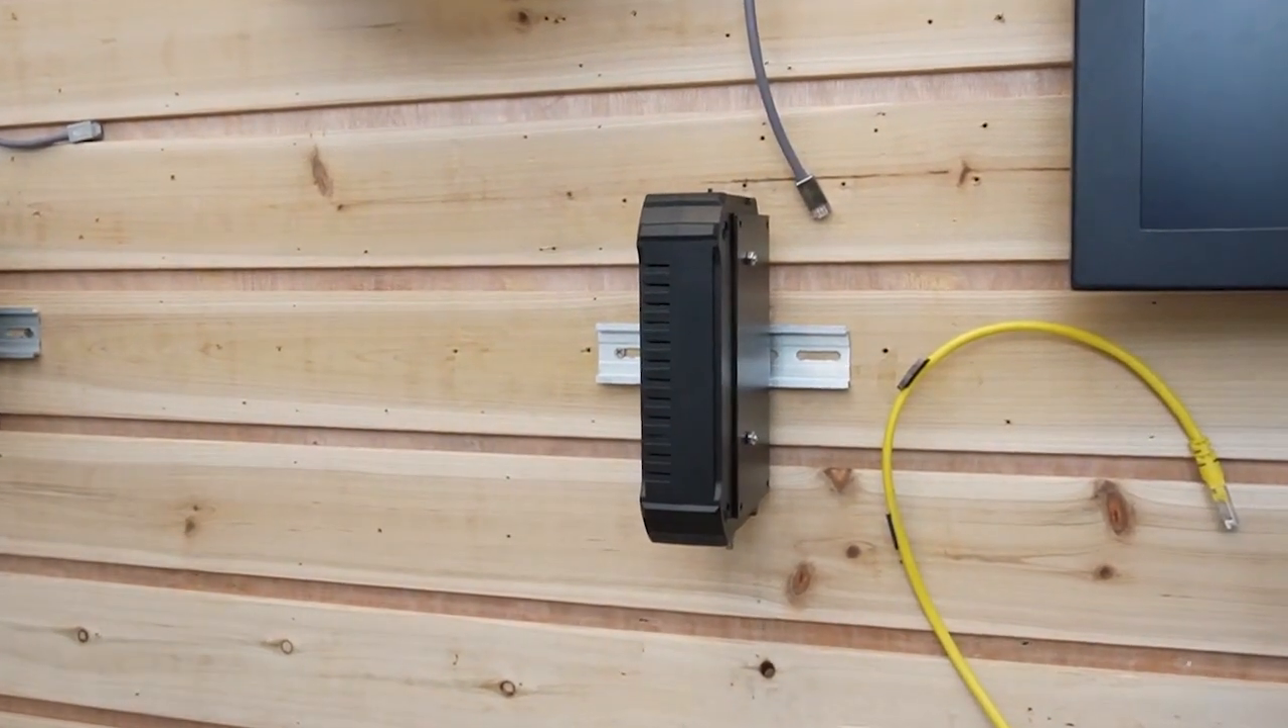Now this is the high-power PoE injector that we're using, and it is already mounted on the wall.